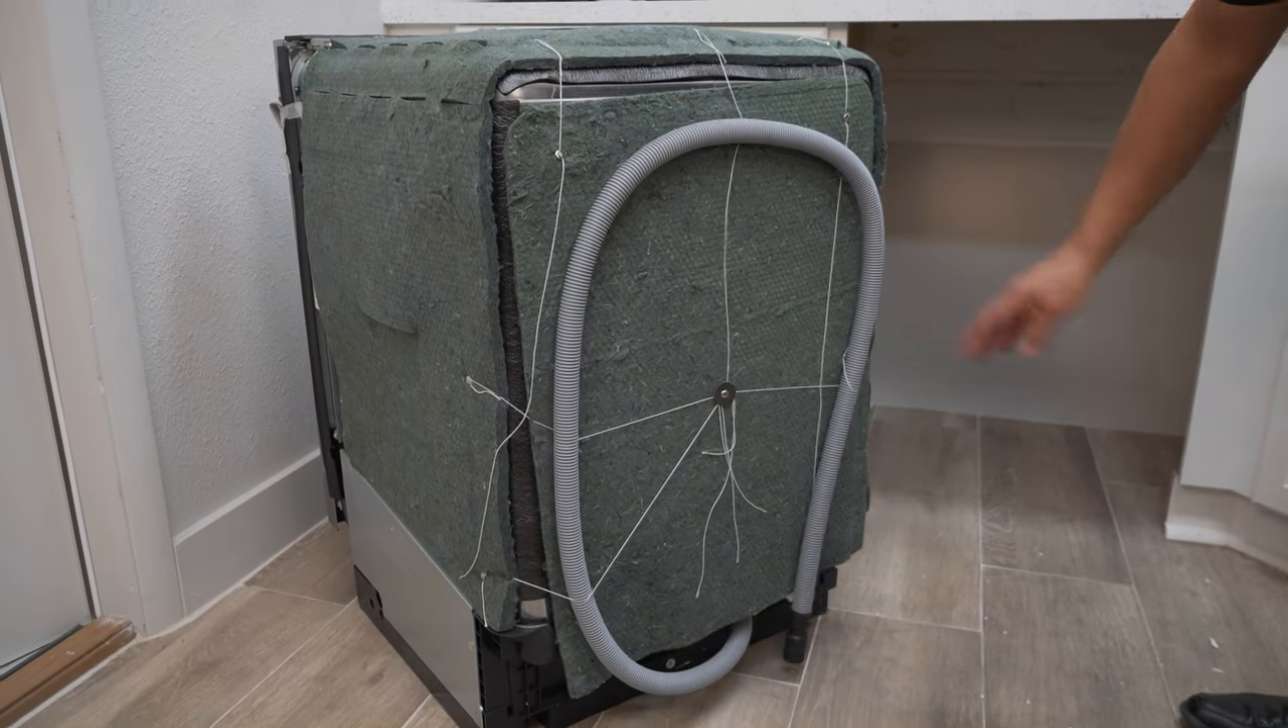So, Samsung actually equips the drain hose already pre-attached. And it's secured to the back as you see.